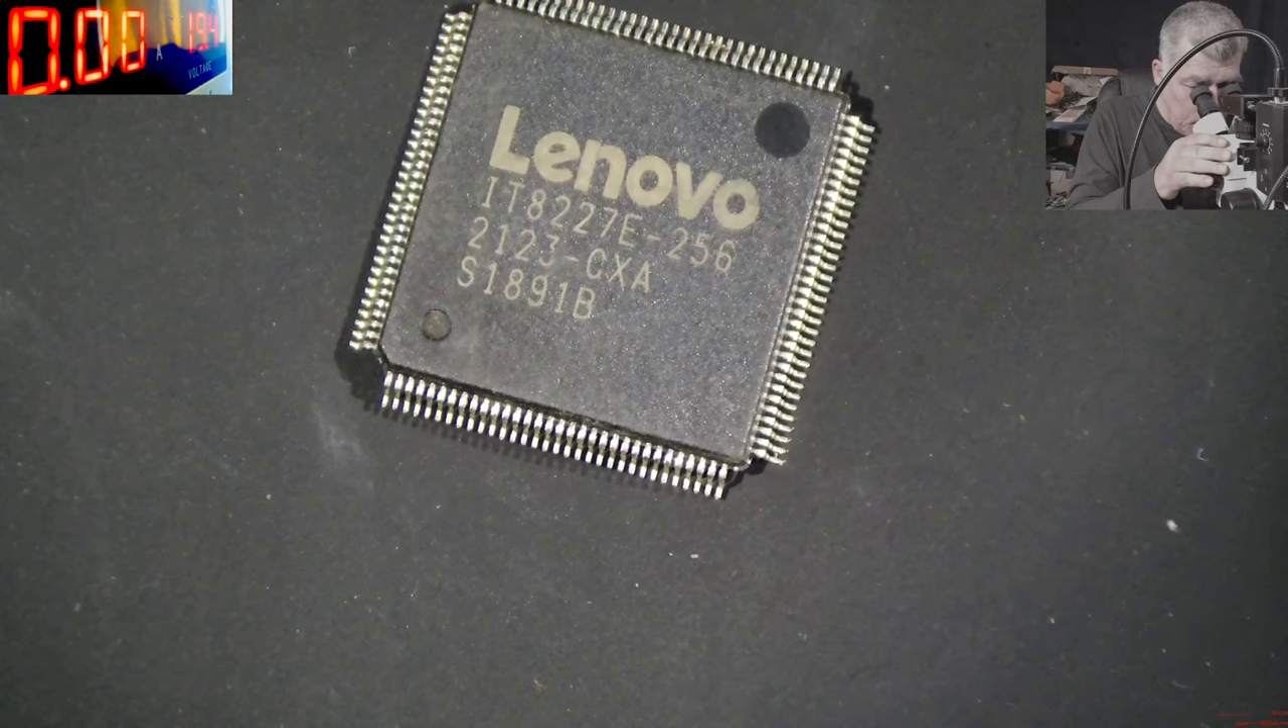Okay so the chip is removed the chip is looking good.